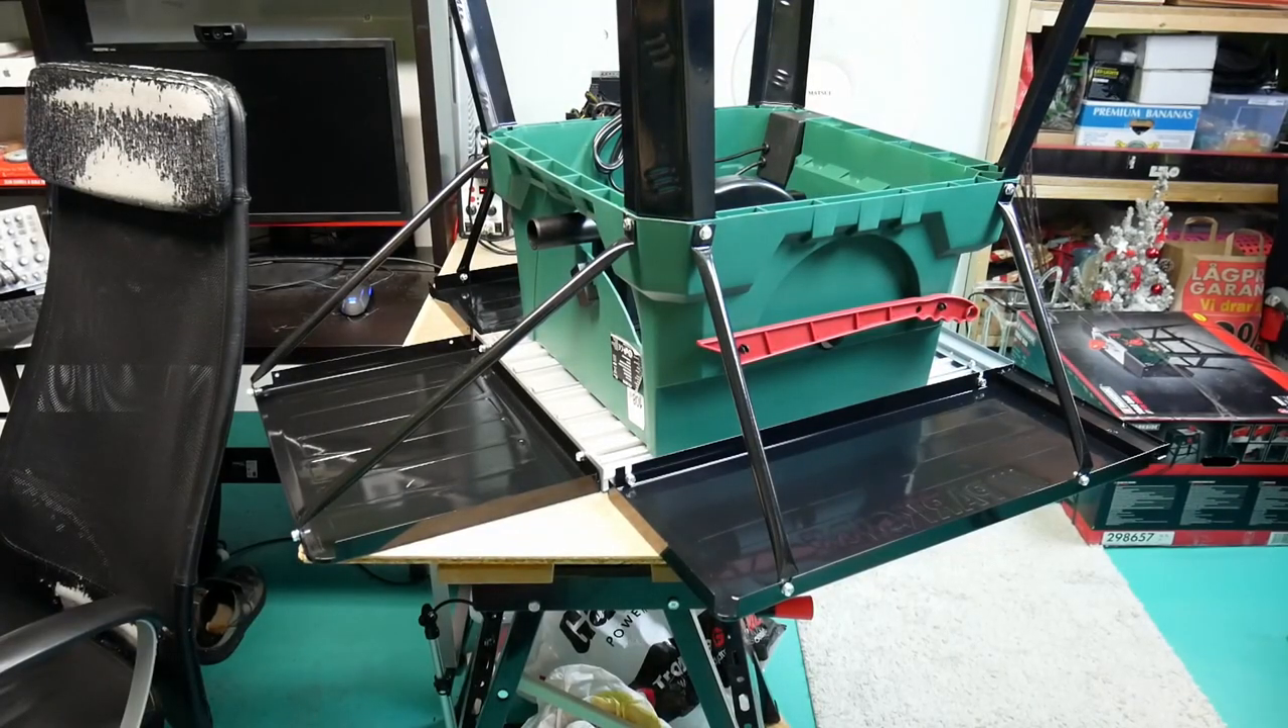Okay, that's the tables on. The side table, and there's another one on the other side of course.